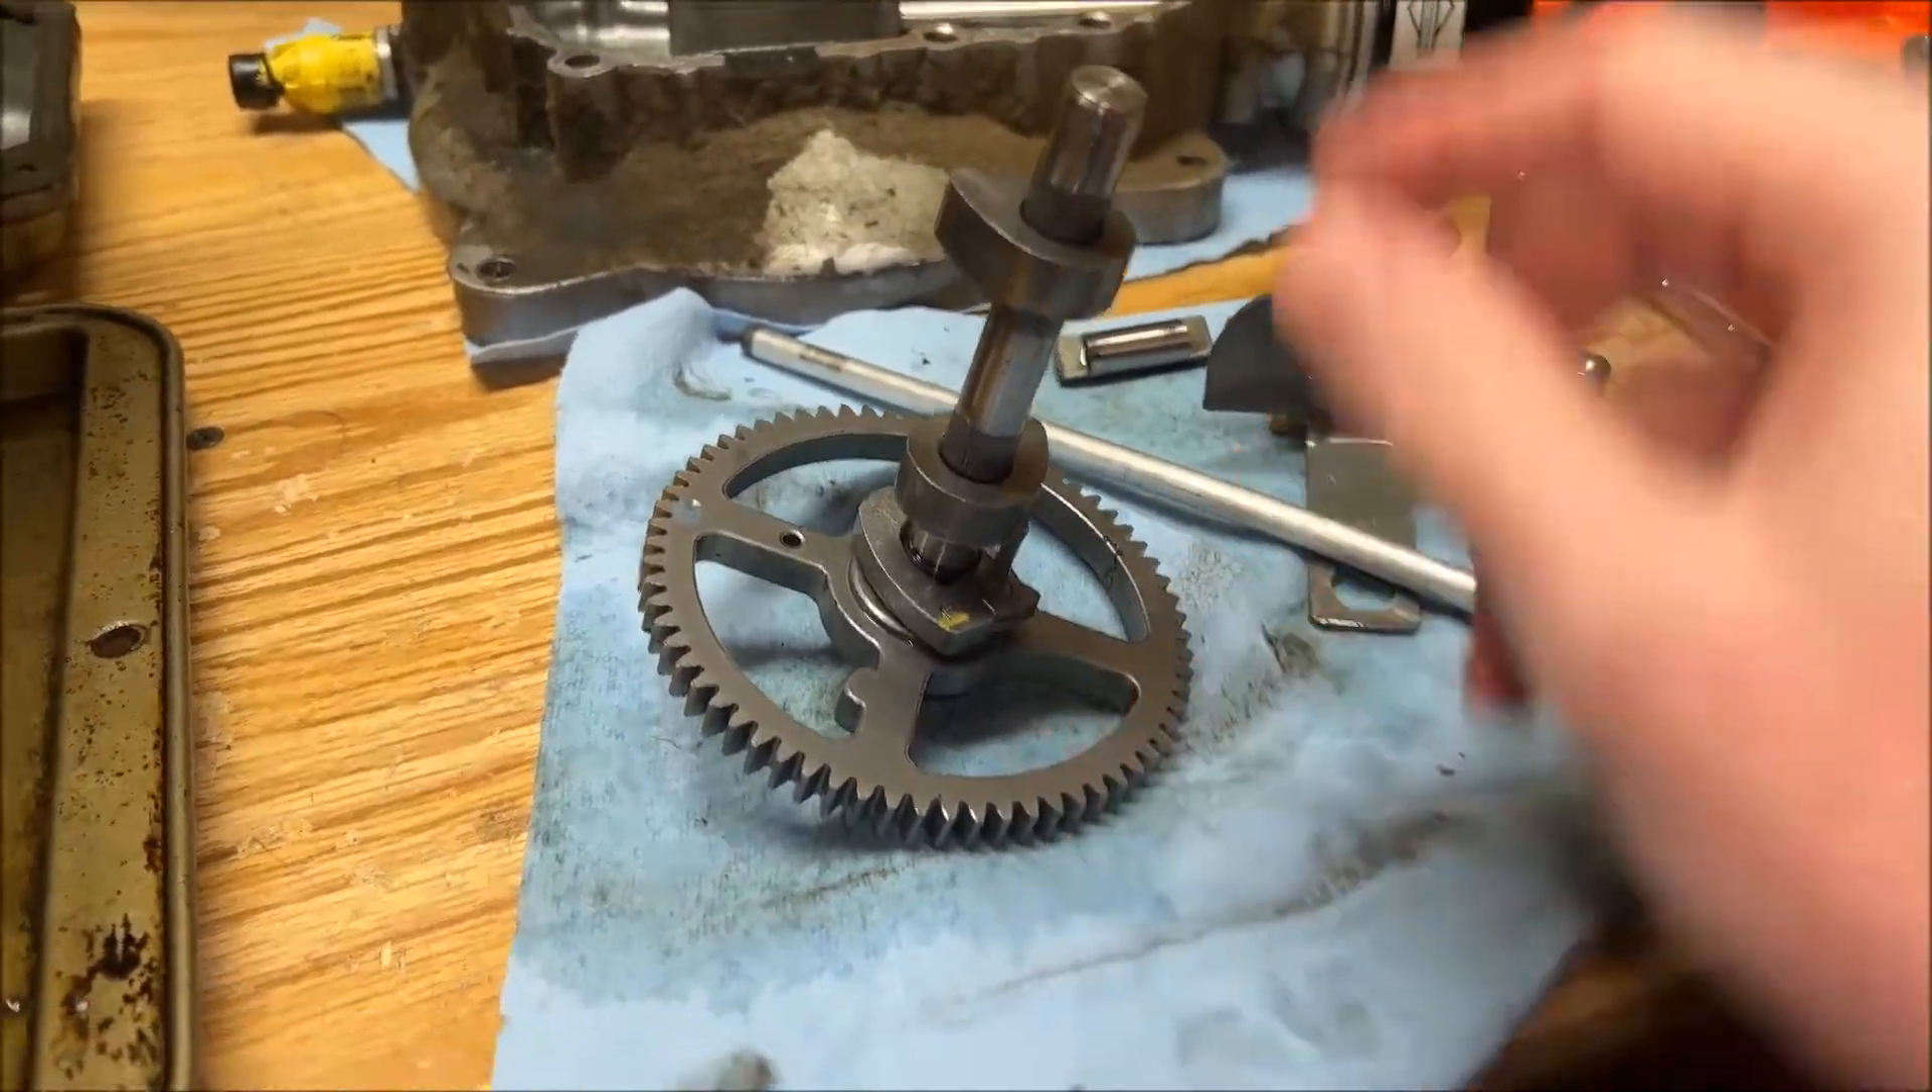I went ahead and pulled the cover off and took the cam out.